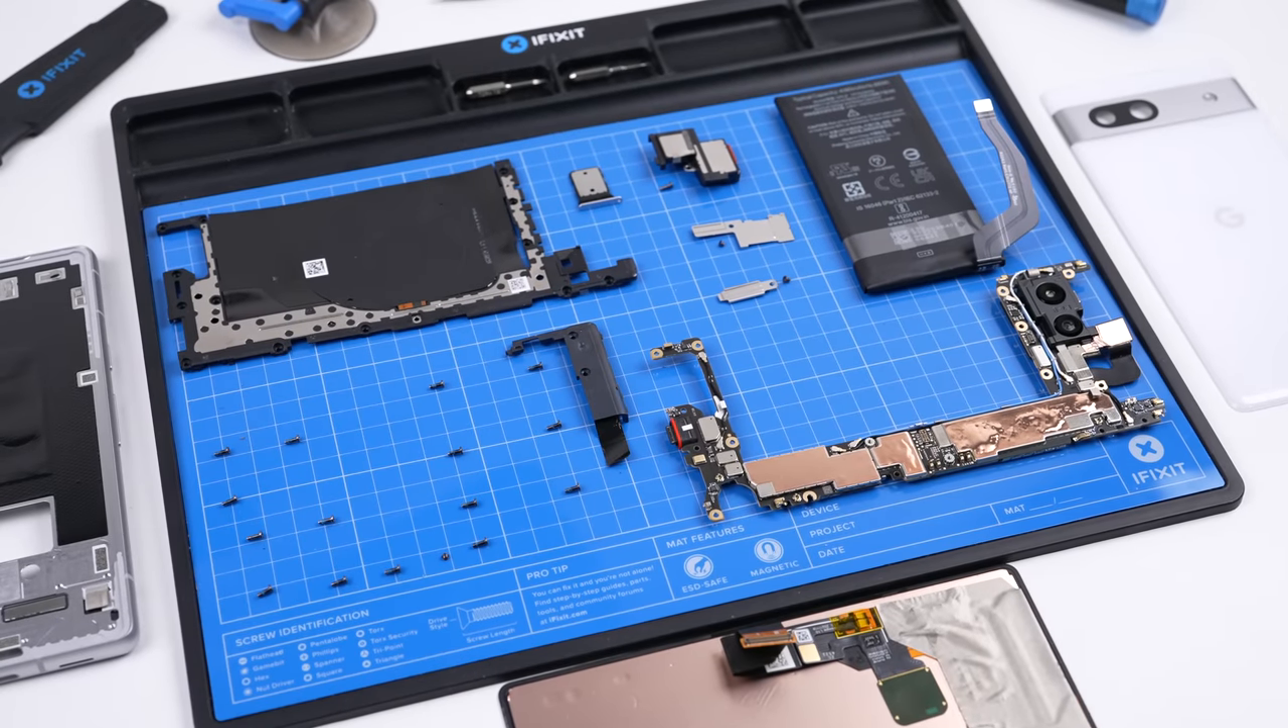With that, we've completely disassembled the Google Pixel 7a.